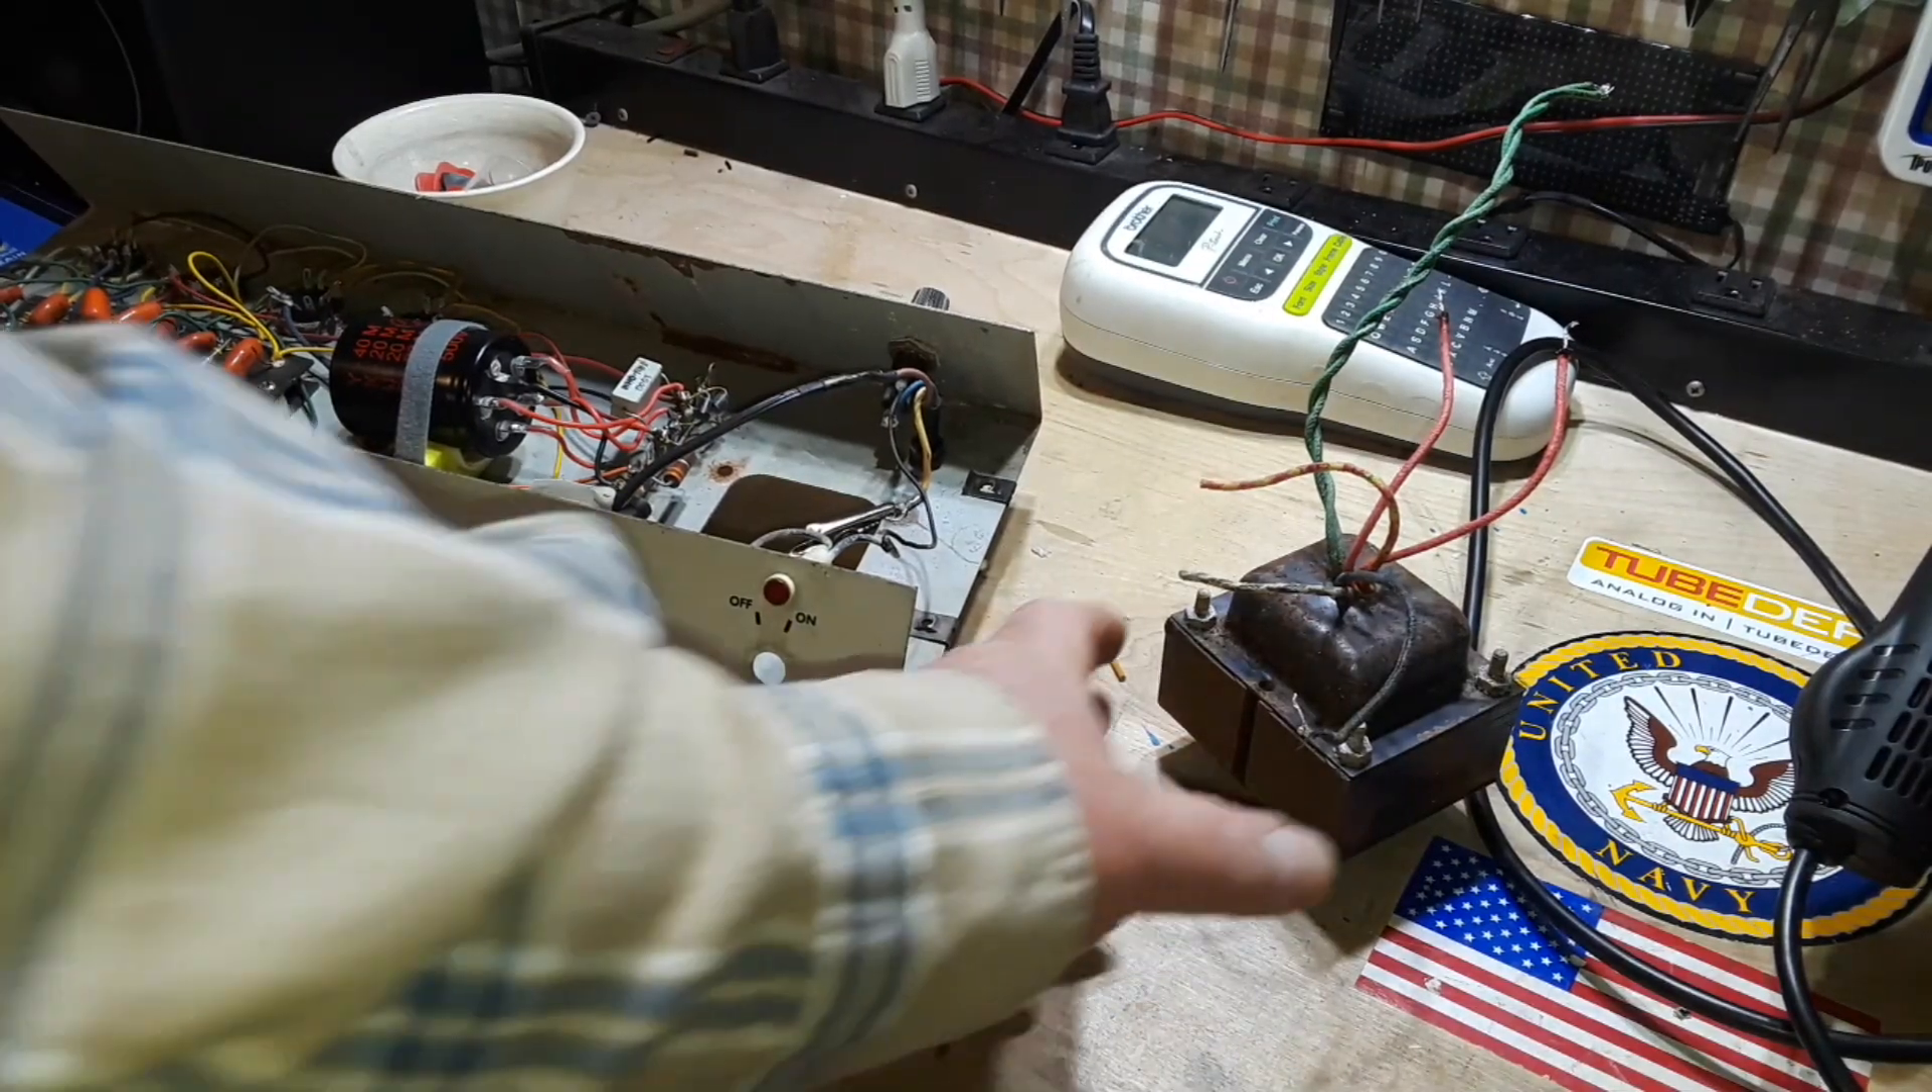Alright, so we got the transformer out.